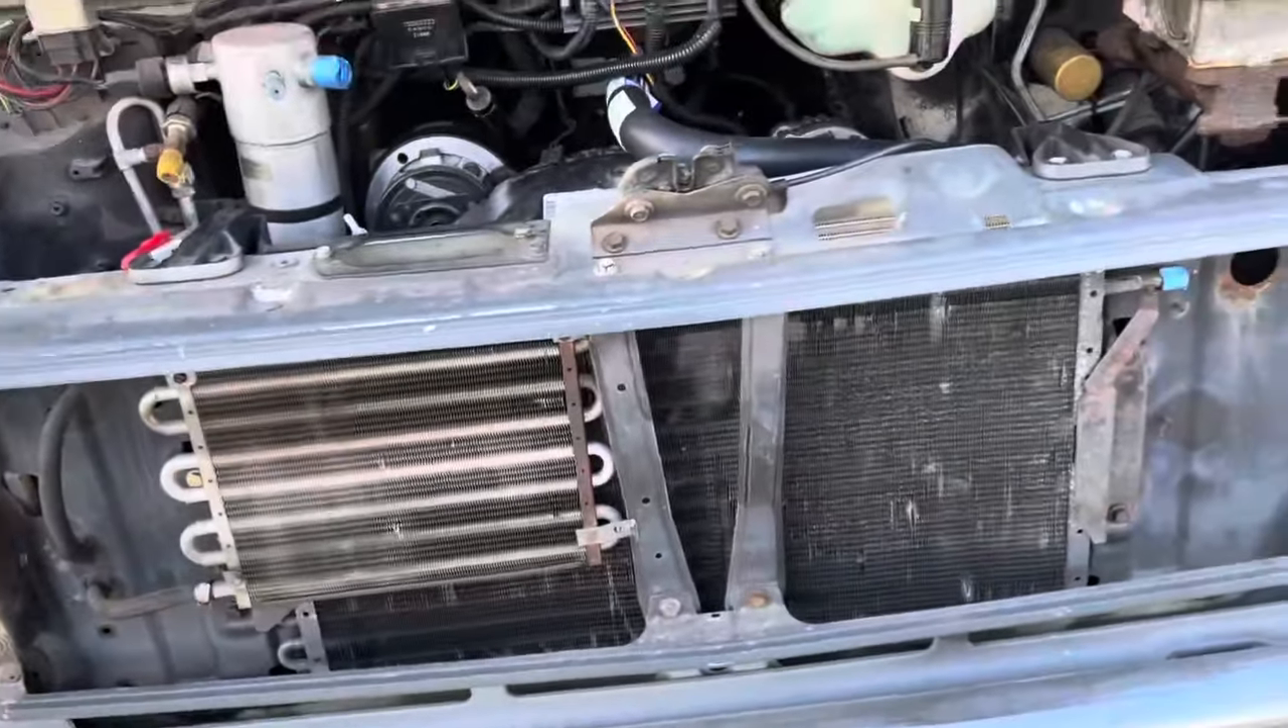Right now i don't have the grill on it because um i need to finish hooking up the uh the dash air conditioning.